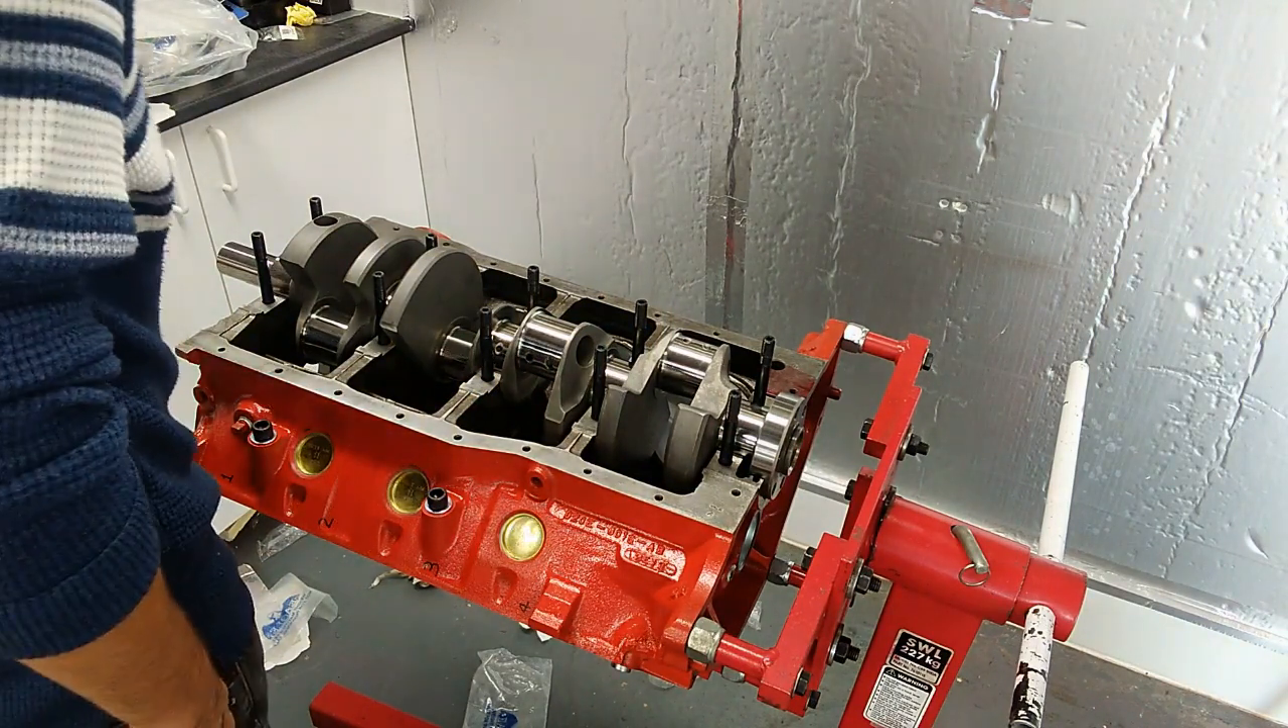So that's the crank in.